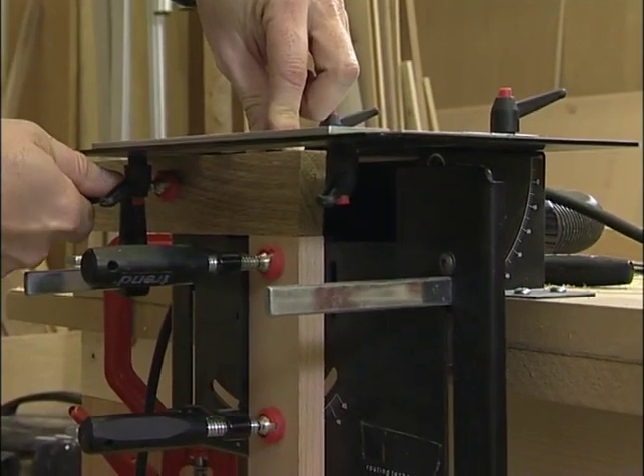Now to cut the mortises in these legs I've slid the stock in the side of the jig.